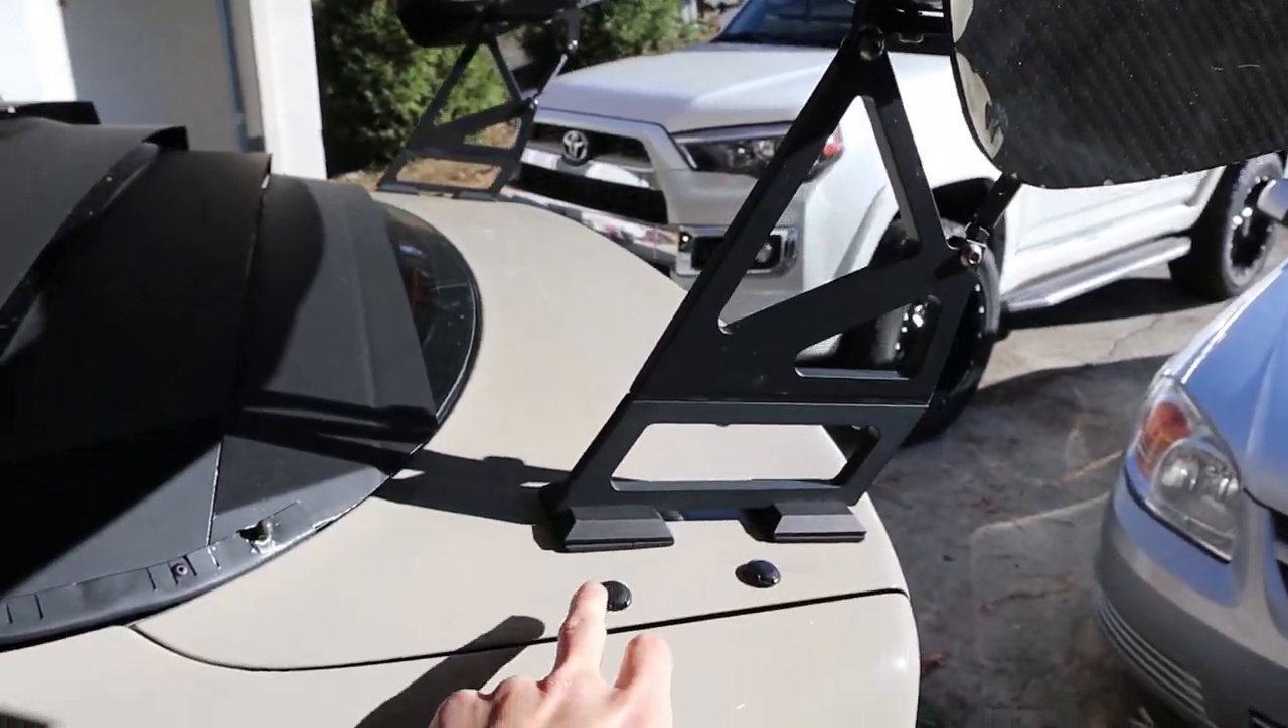So this APR, I think this is just the universal wing. That's why the holes don't line up with the stock type R holes or the A spec wing holes.